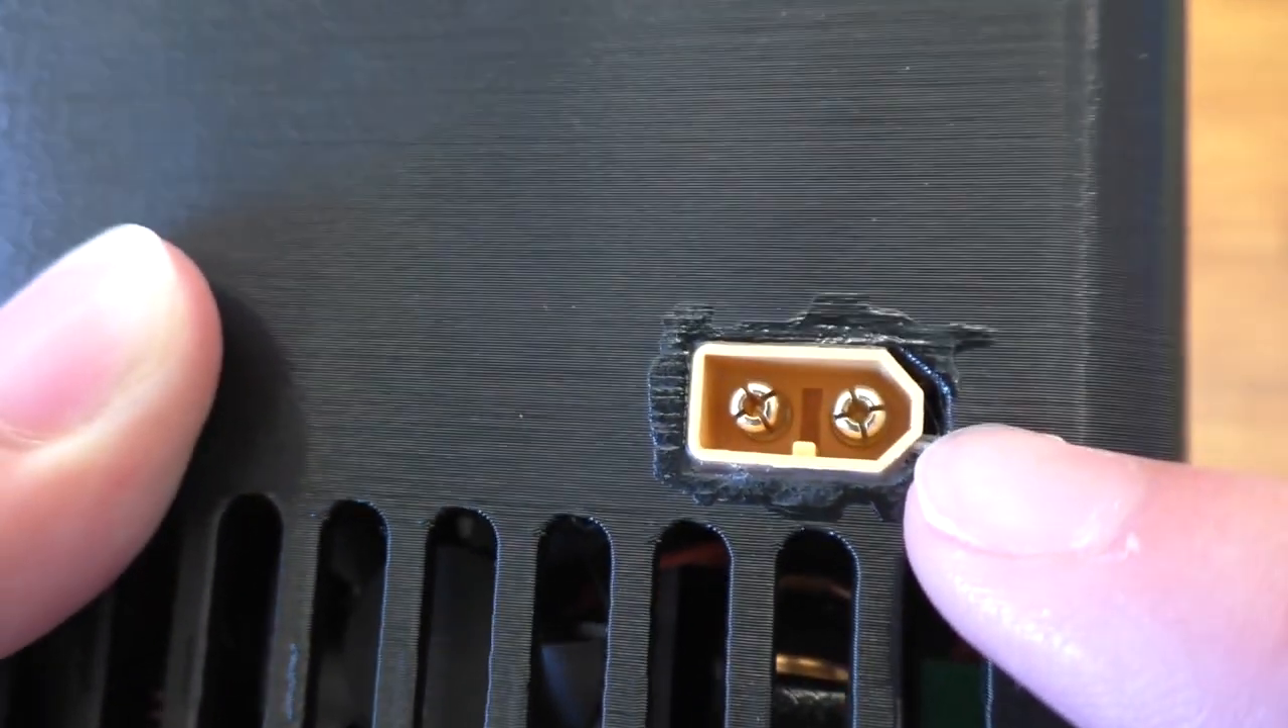And I'm using an XT60 connector on the input here, which the holes for my XT60 connector turned out a little bit too big, but I still got it glued in there.